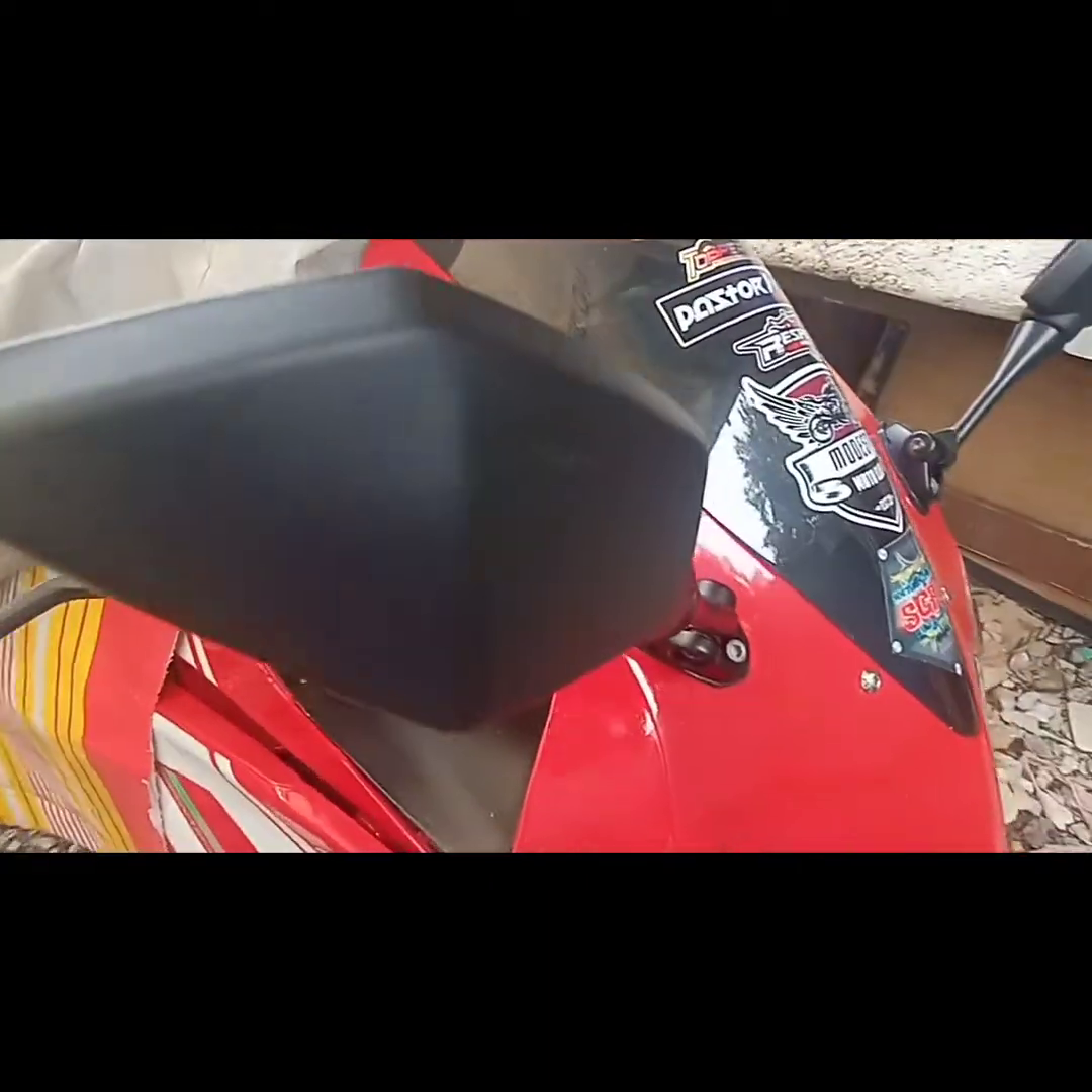Ito na po na nakabit na natin Yung side mirror.